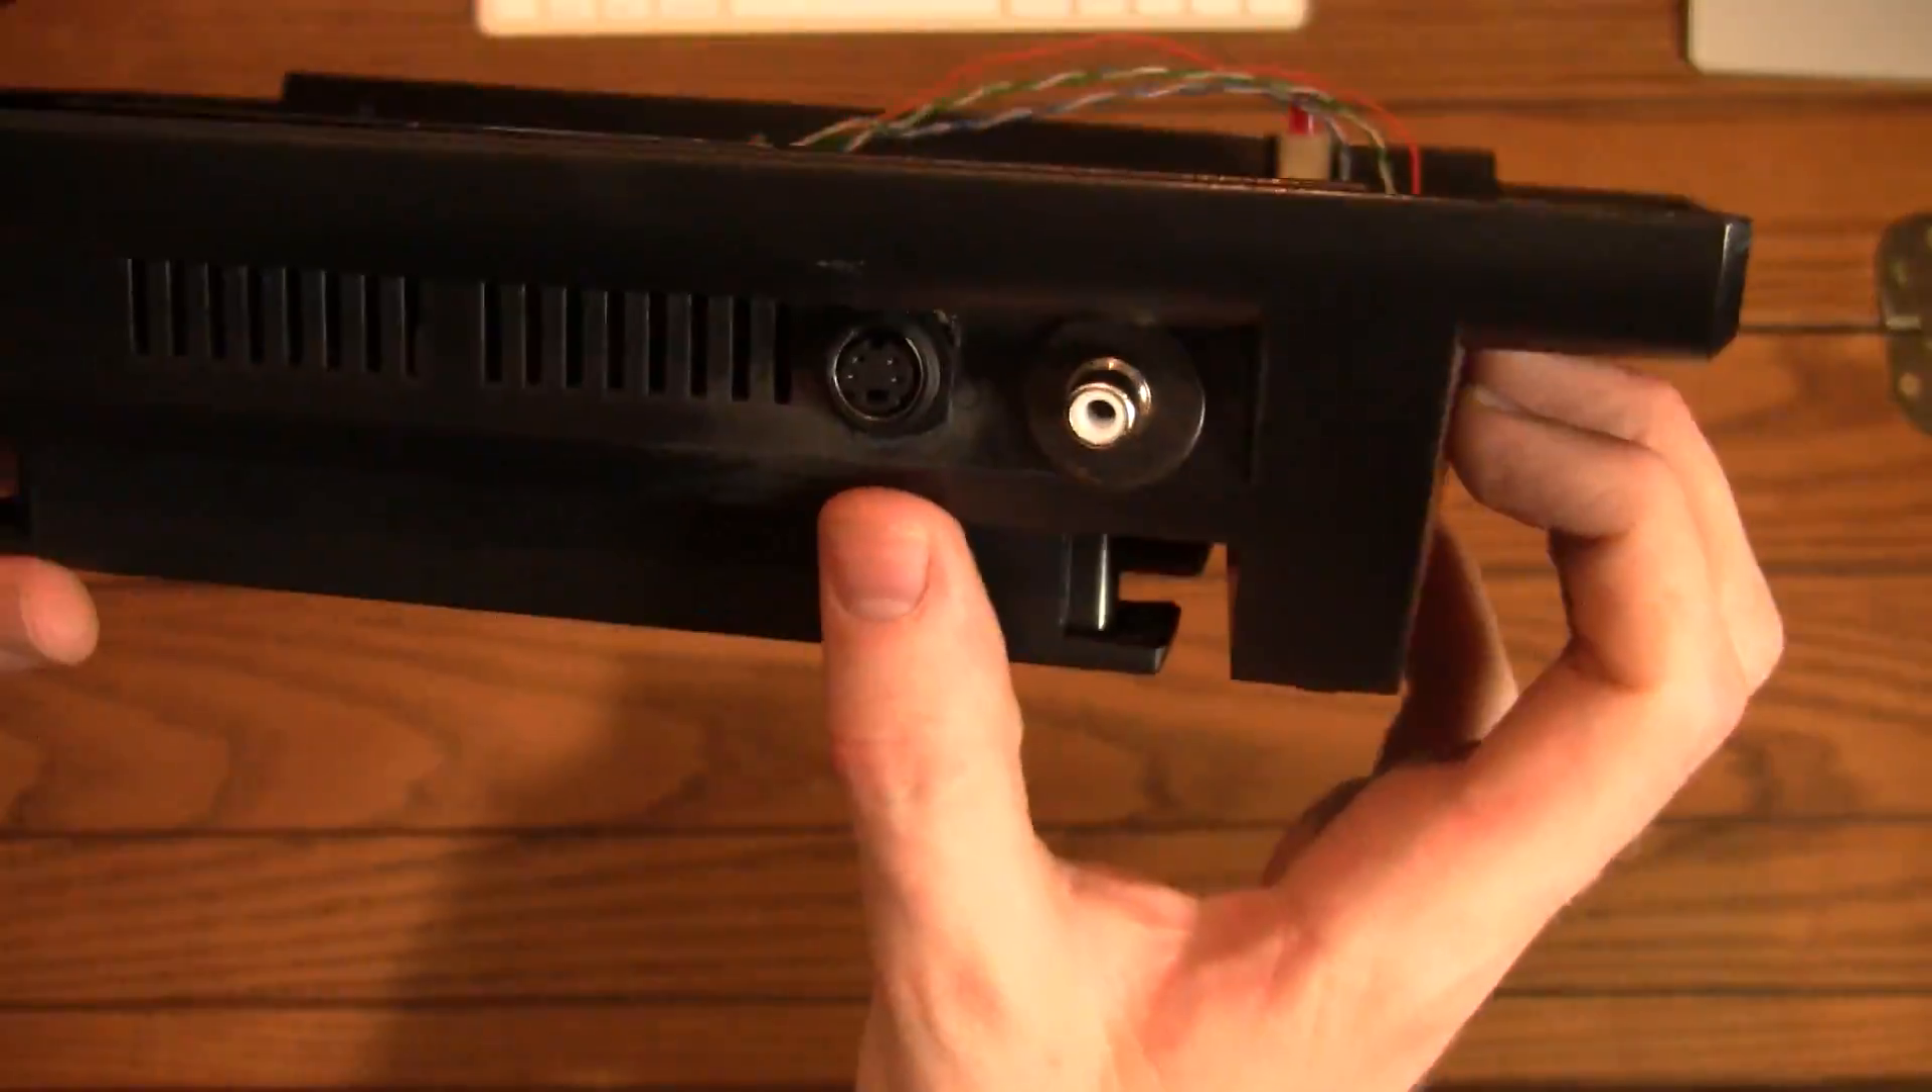So I put the S-Video and the mono audio out on the back here.